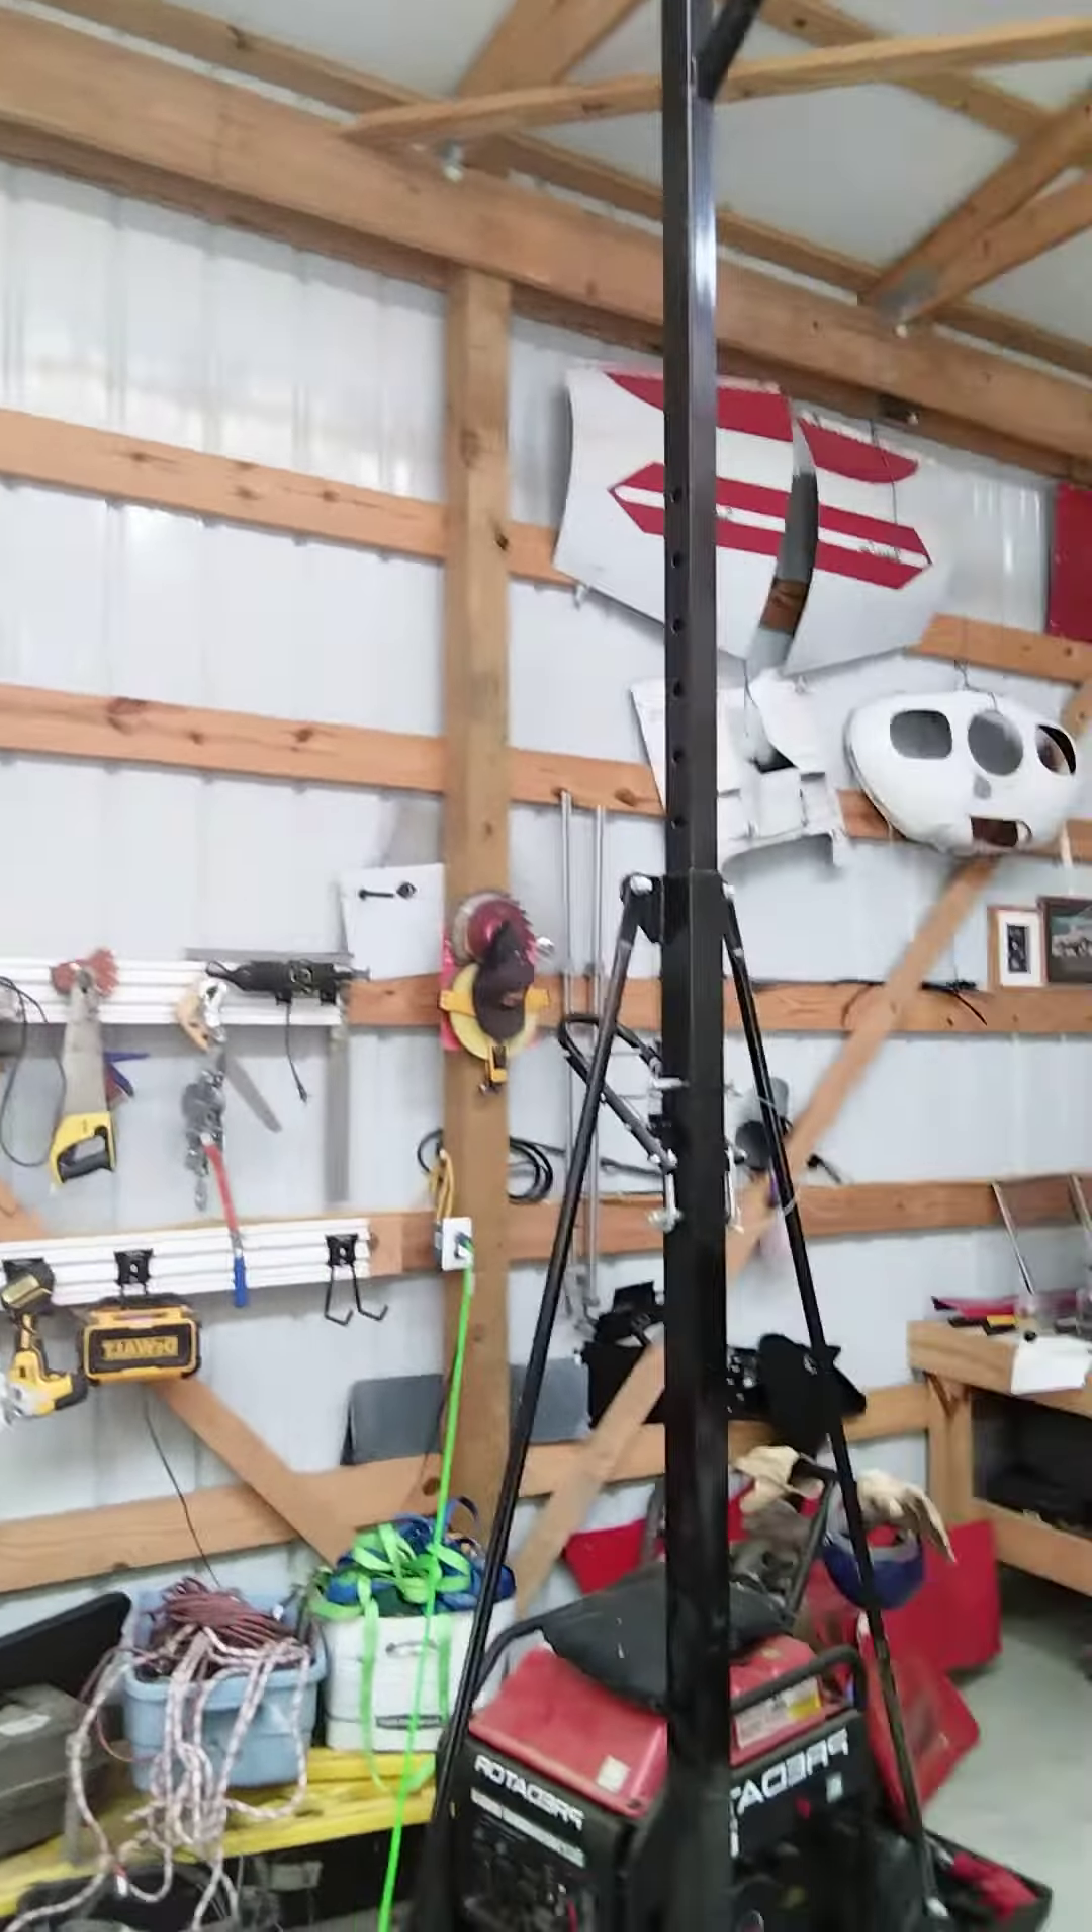Anyway, I got all the pieces and parts hanging up around the place waiting to get reinstalled.